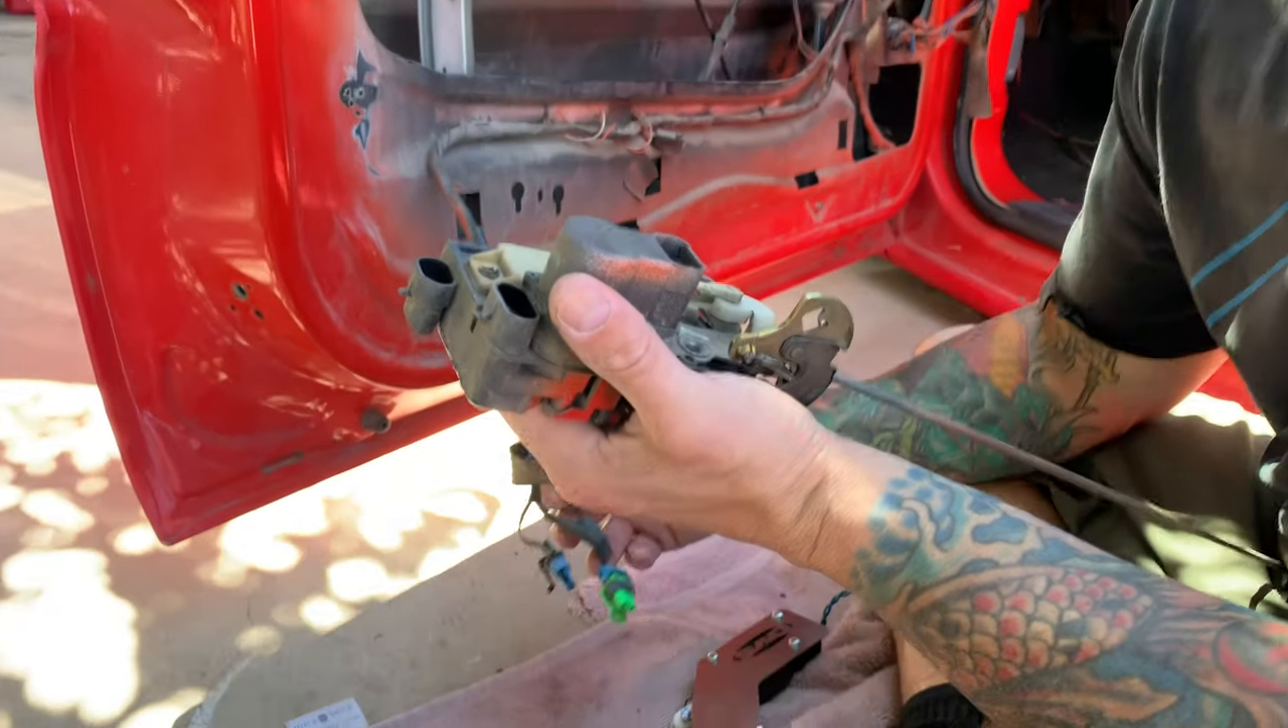So here we got the door latch out so i went ahead and unplugged all the wires.